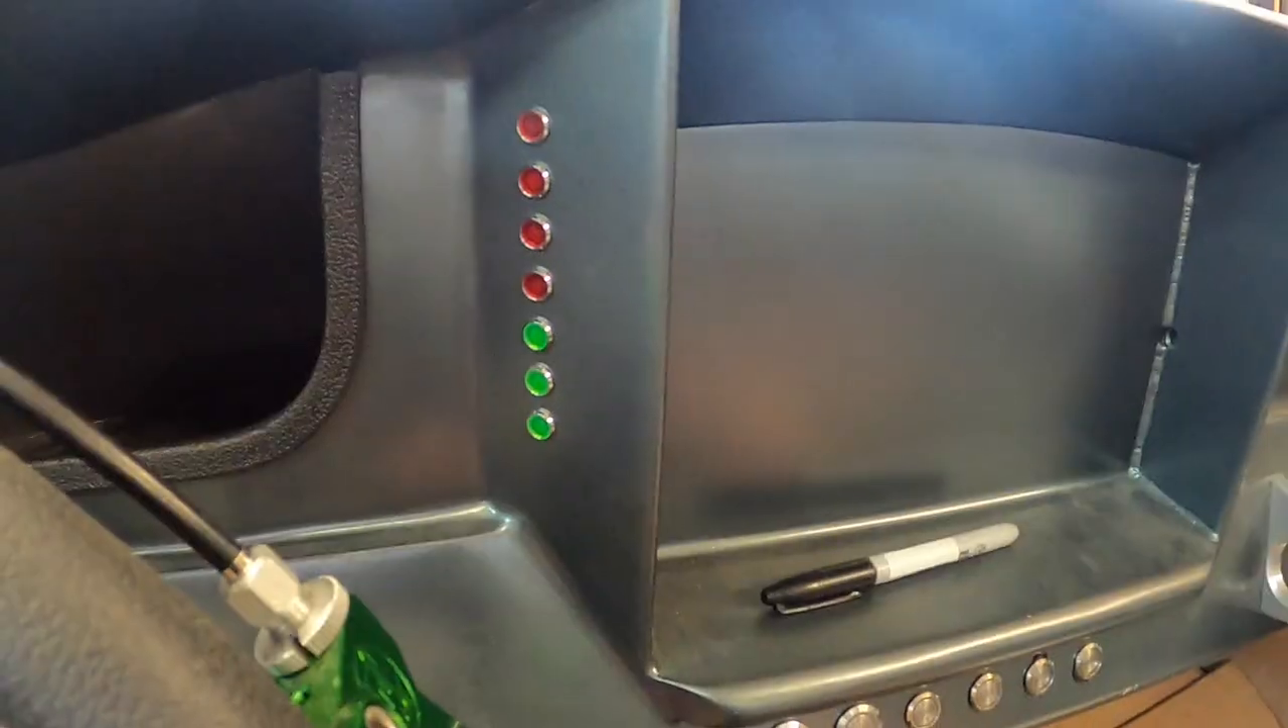So I got all the LEDs installed in here.